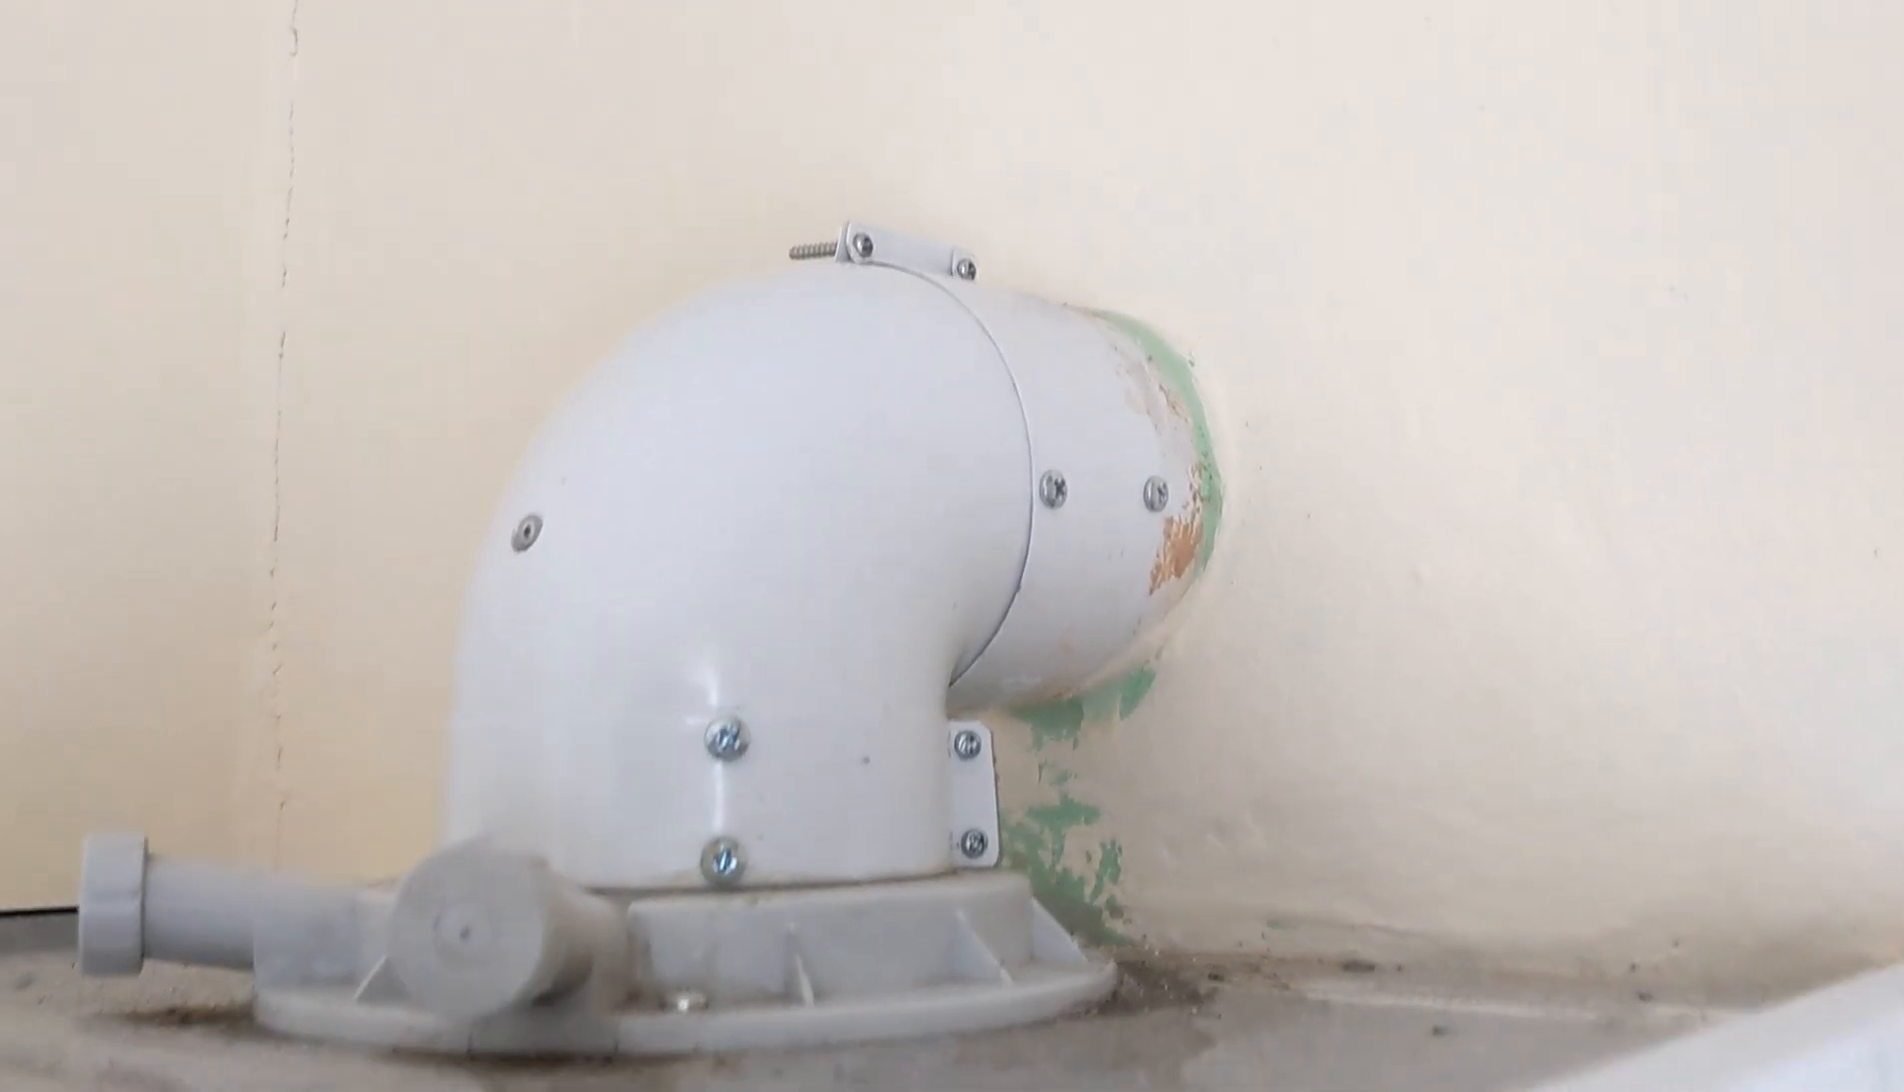Alright, there we go, the flue is all back together, how it should be.